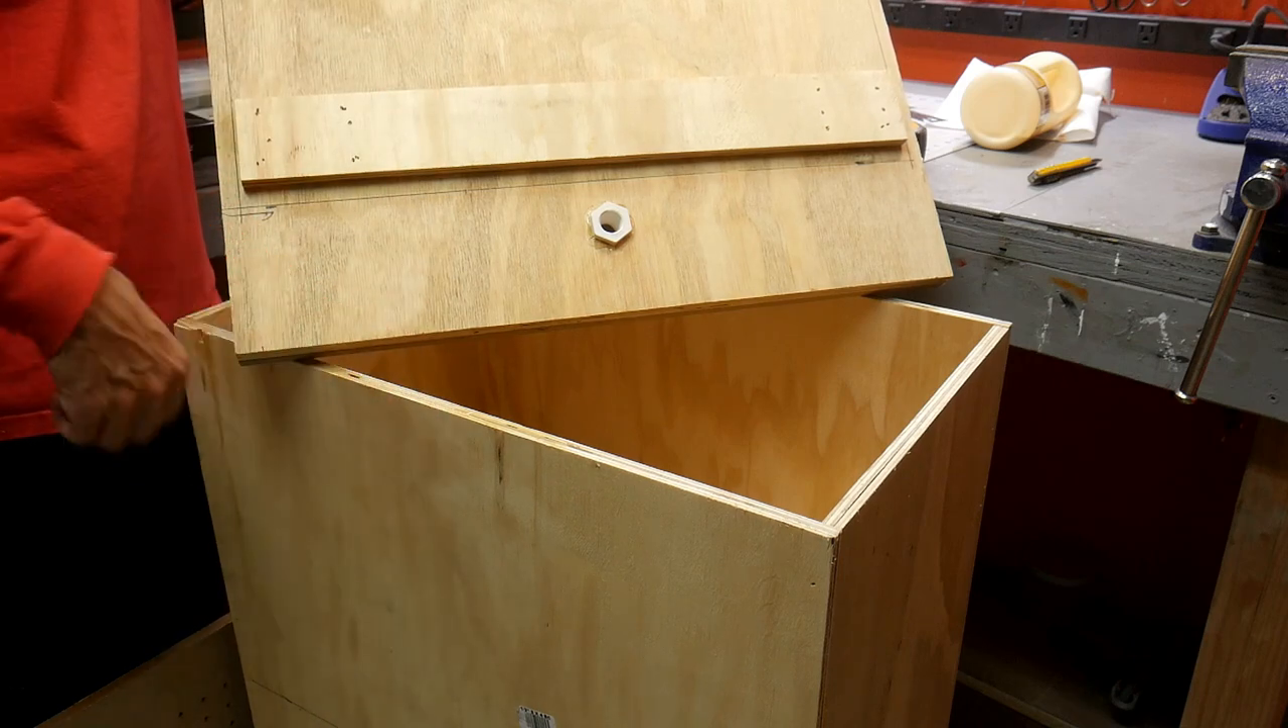I've also added these cleats on here, which will just register on the inside of the hole.